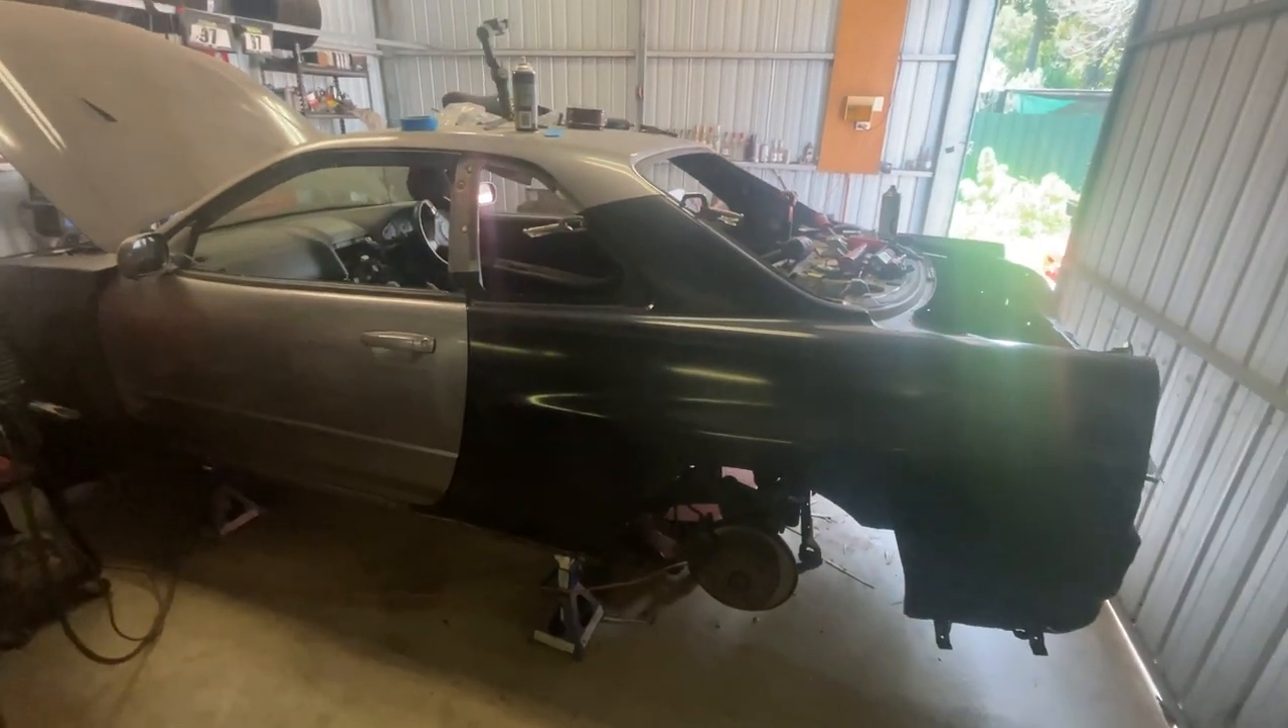Yeah, just got the quarter panel sitting on there for now. It's just been loosely trimmed to shape and sort of just sat on the car test fitting, seeing what needs to be trimmed and adjusted.